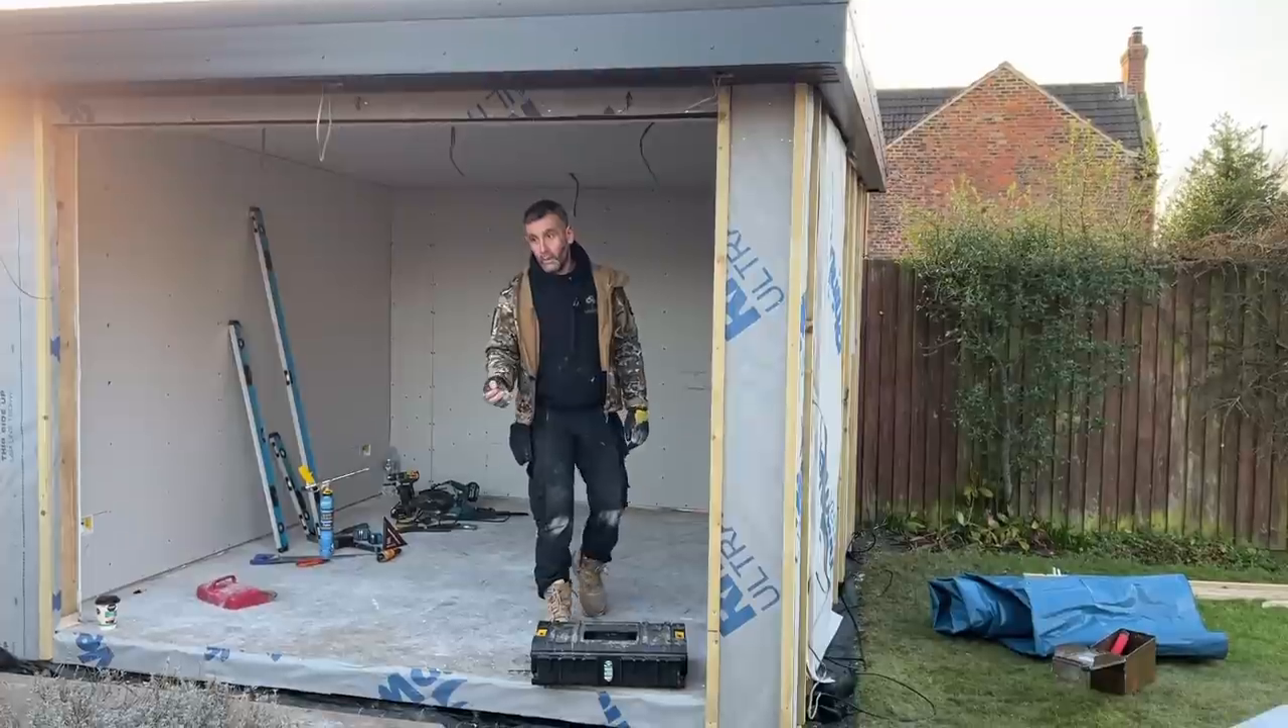I'm going to end it there now simply because there's a delay on the doors and windows and the cladding is still yet to come as well.